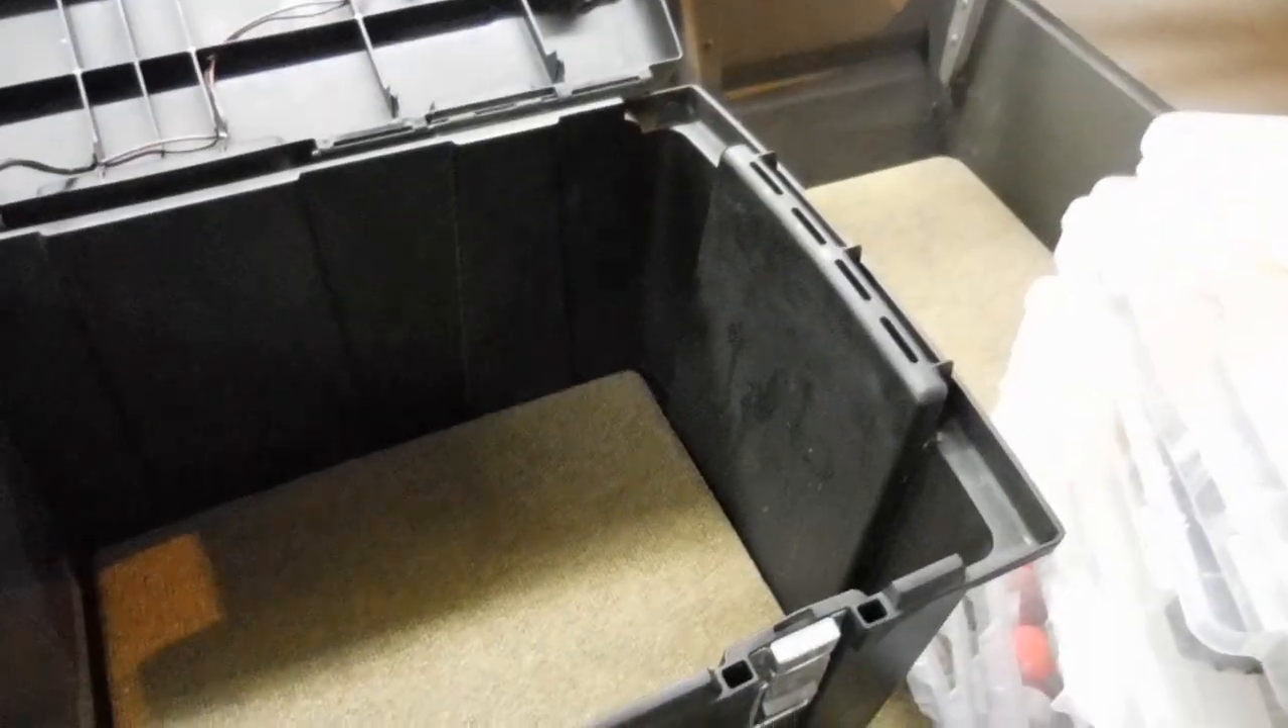I actually got my carpeted piece of paneling in there.